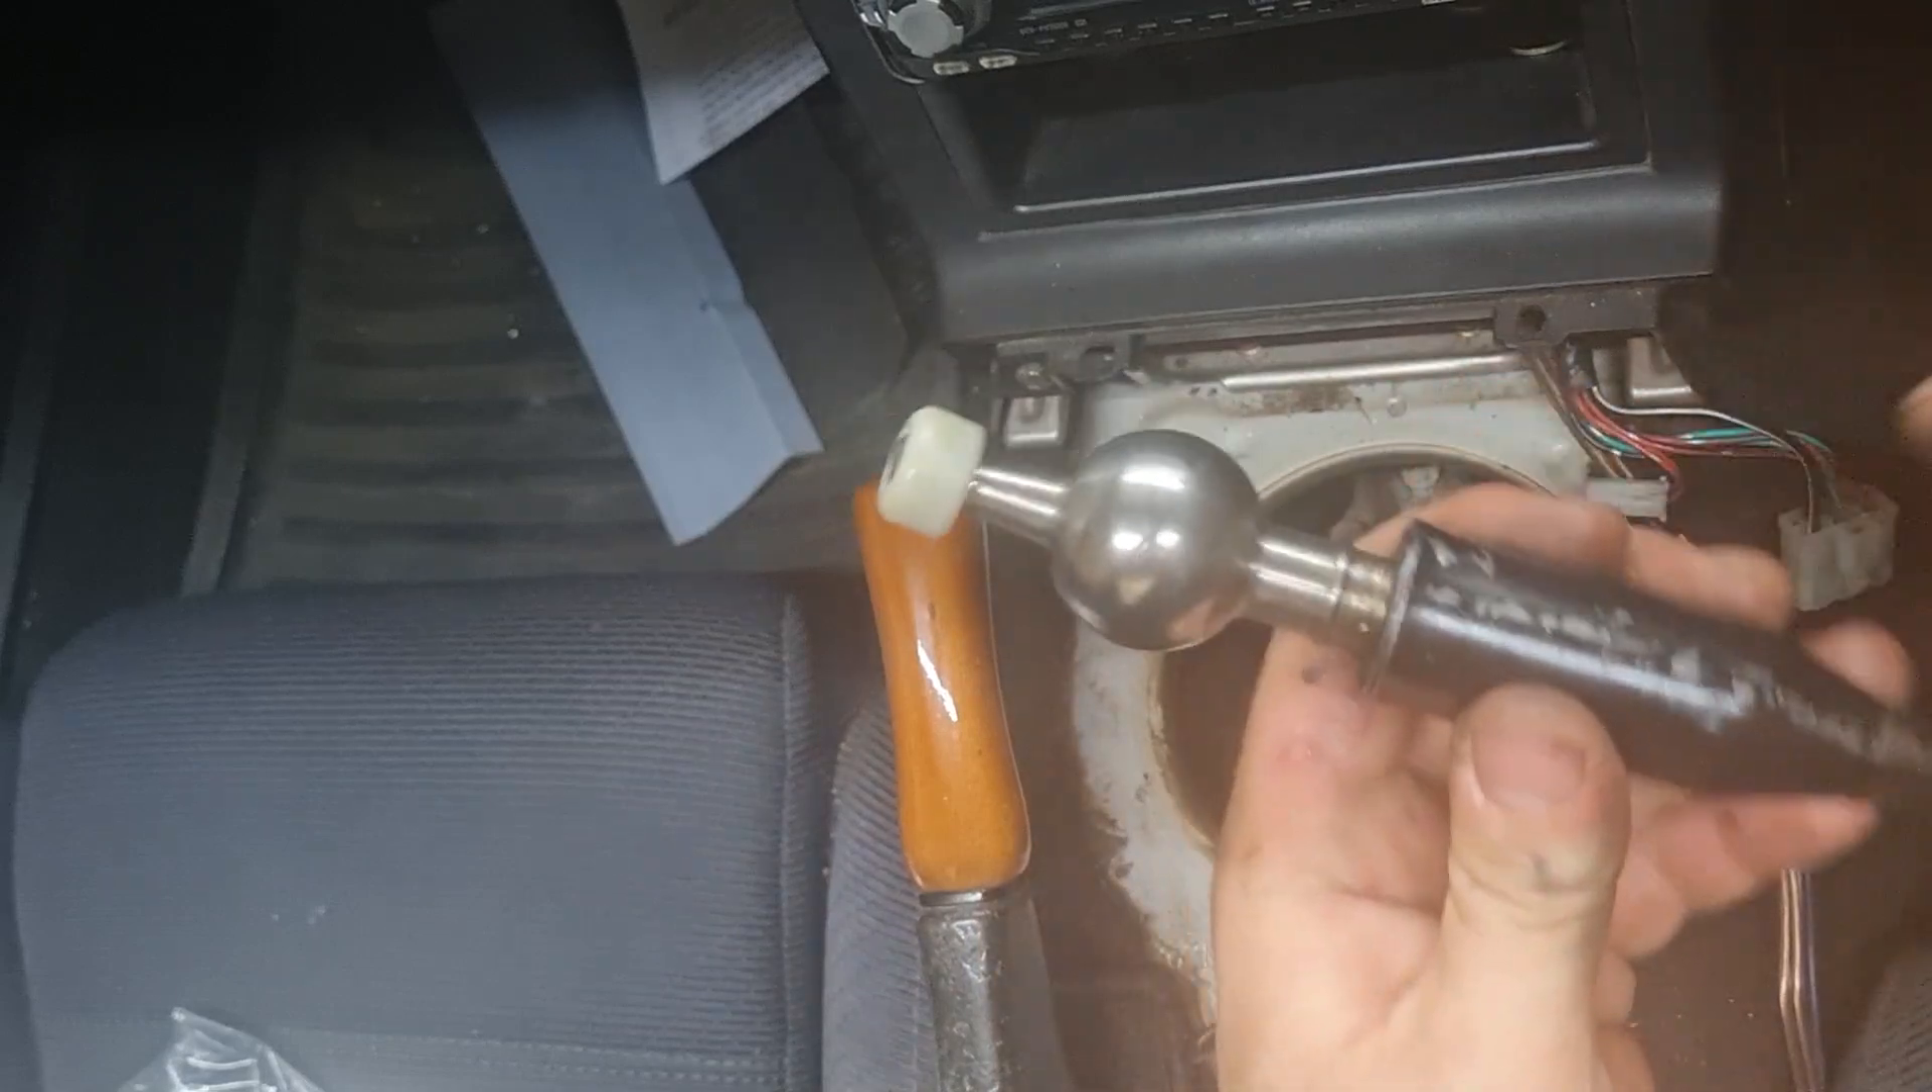So, that is a nice new bush on the end of the gear stick there now.